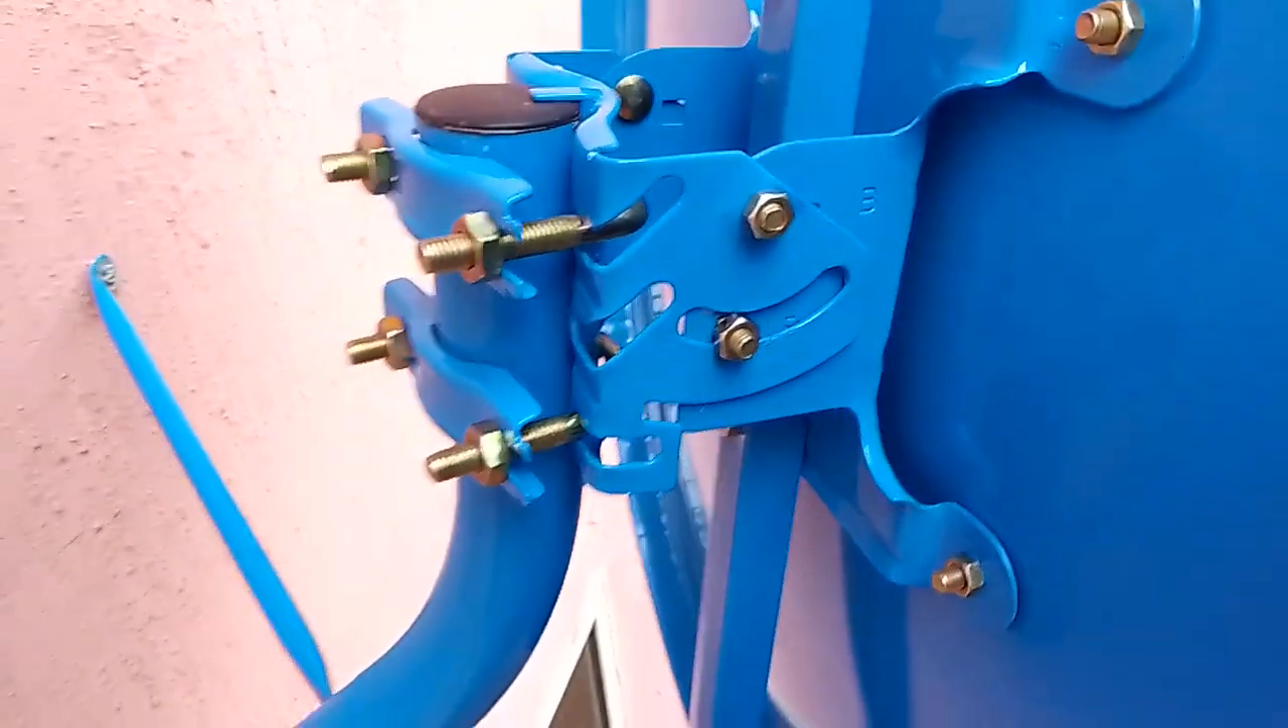Right now I have inserted the dish now as you can see this is how it is supposed to be.